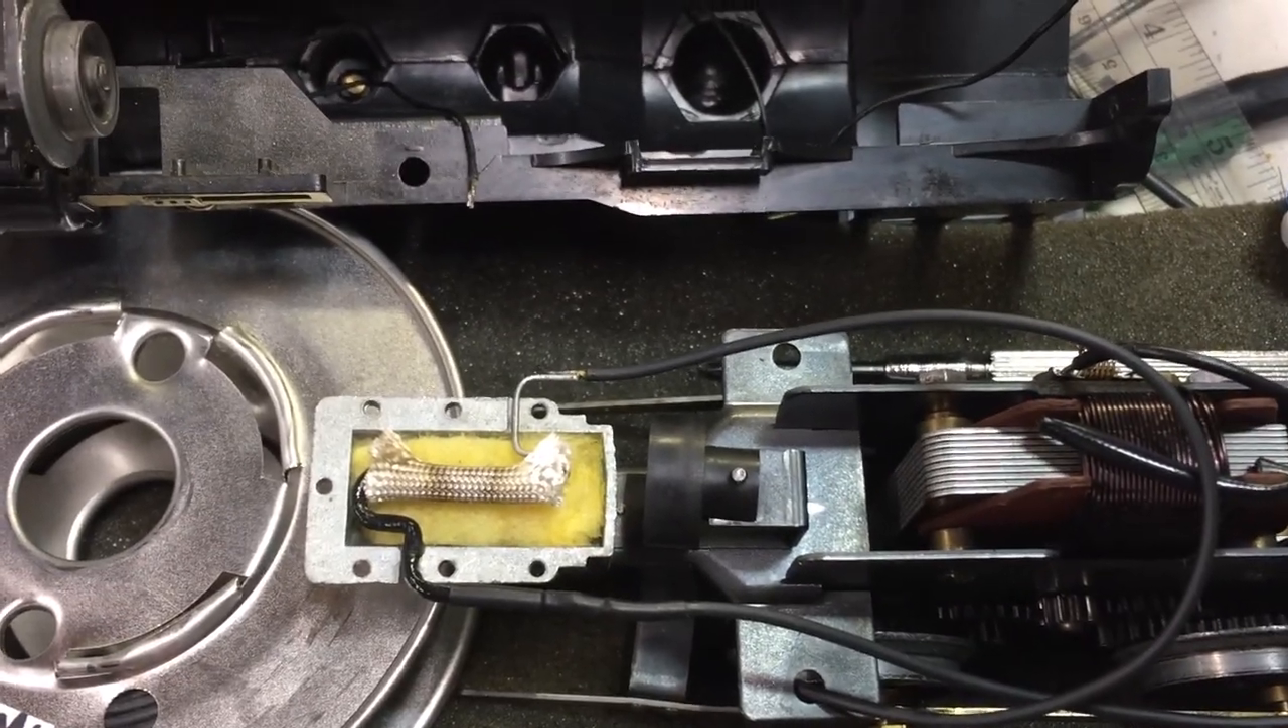See I've soldered wires to the element.